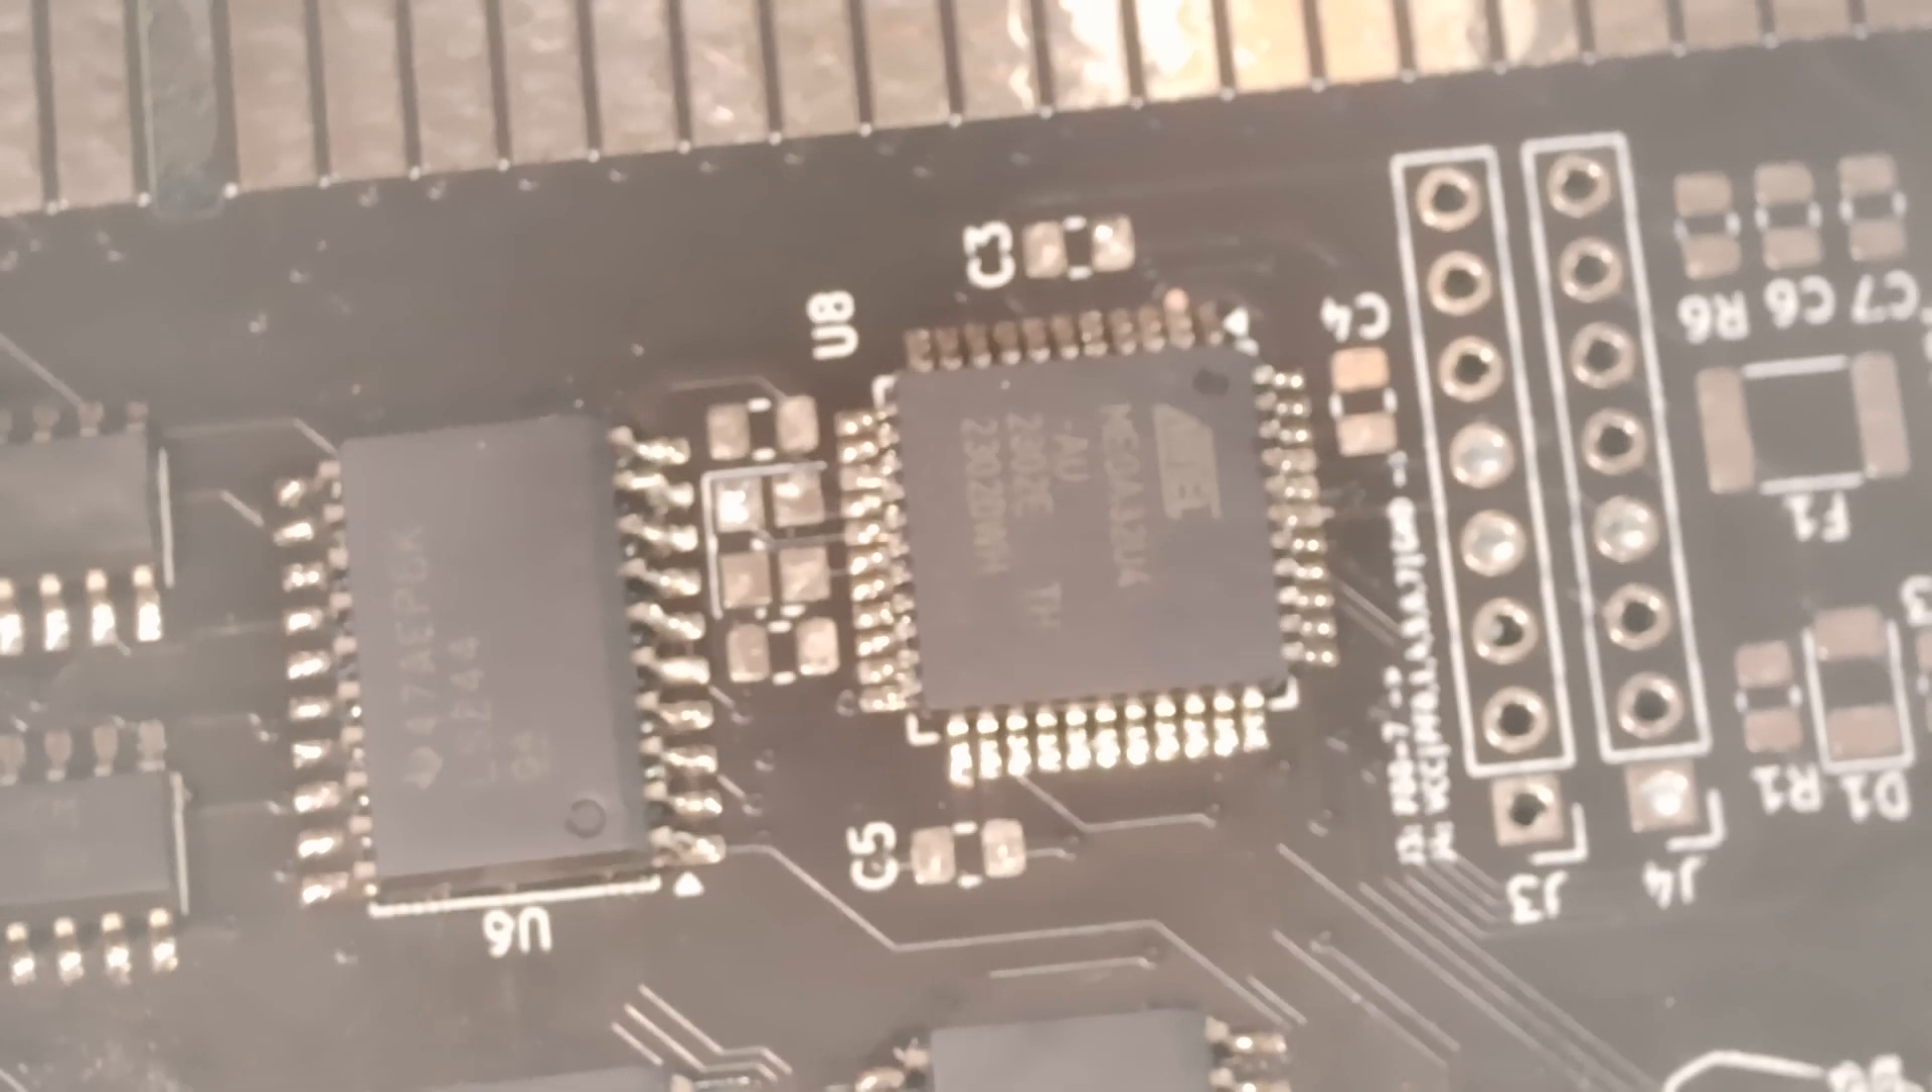Anyway, back to the microcontroller and it's in place with no solder bridges and all the joints are made.